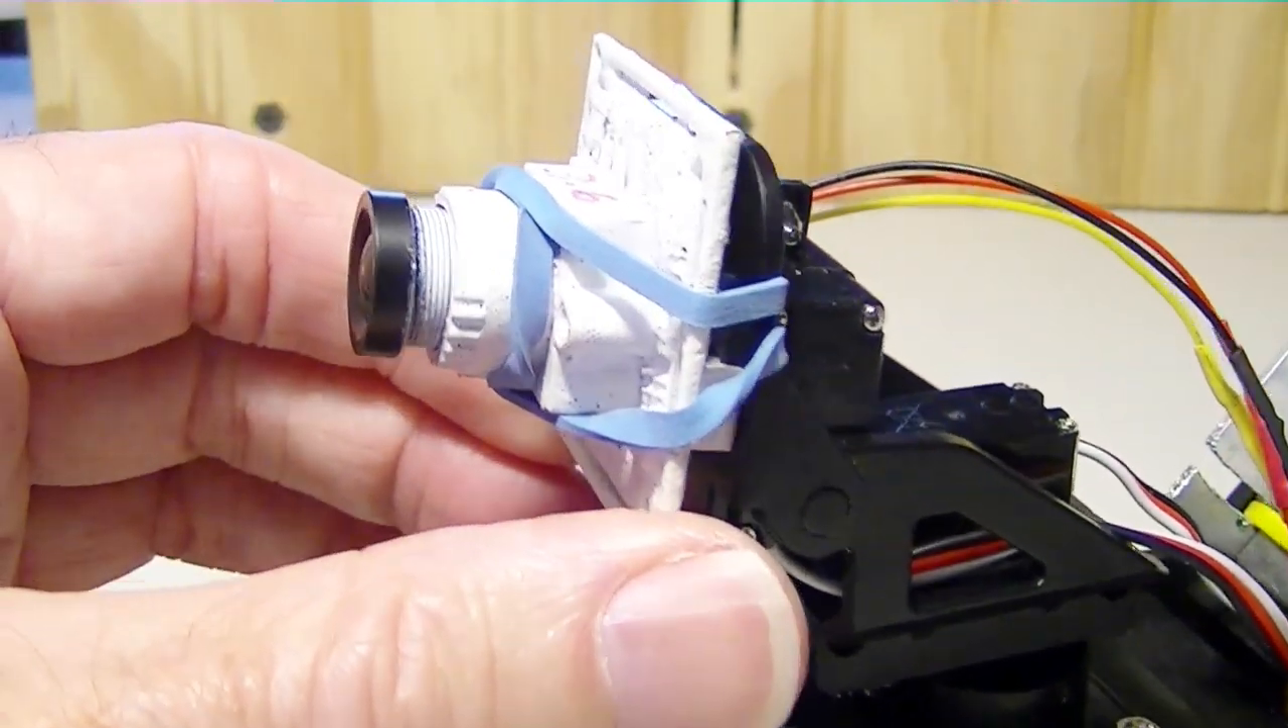I've got some rubber bands on here to hold the camera.